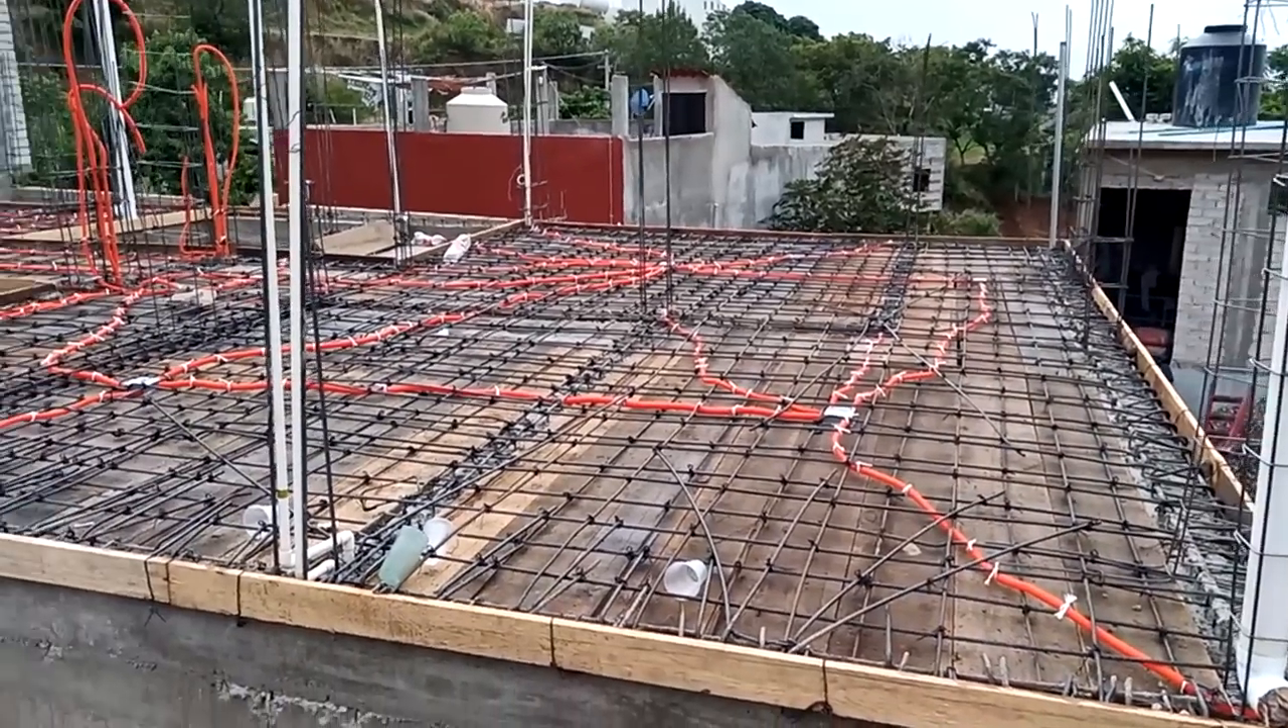Aquí ya hemos colocado la manguera con anterioridad.